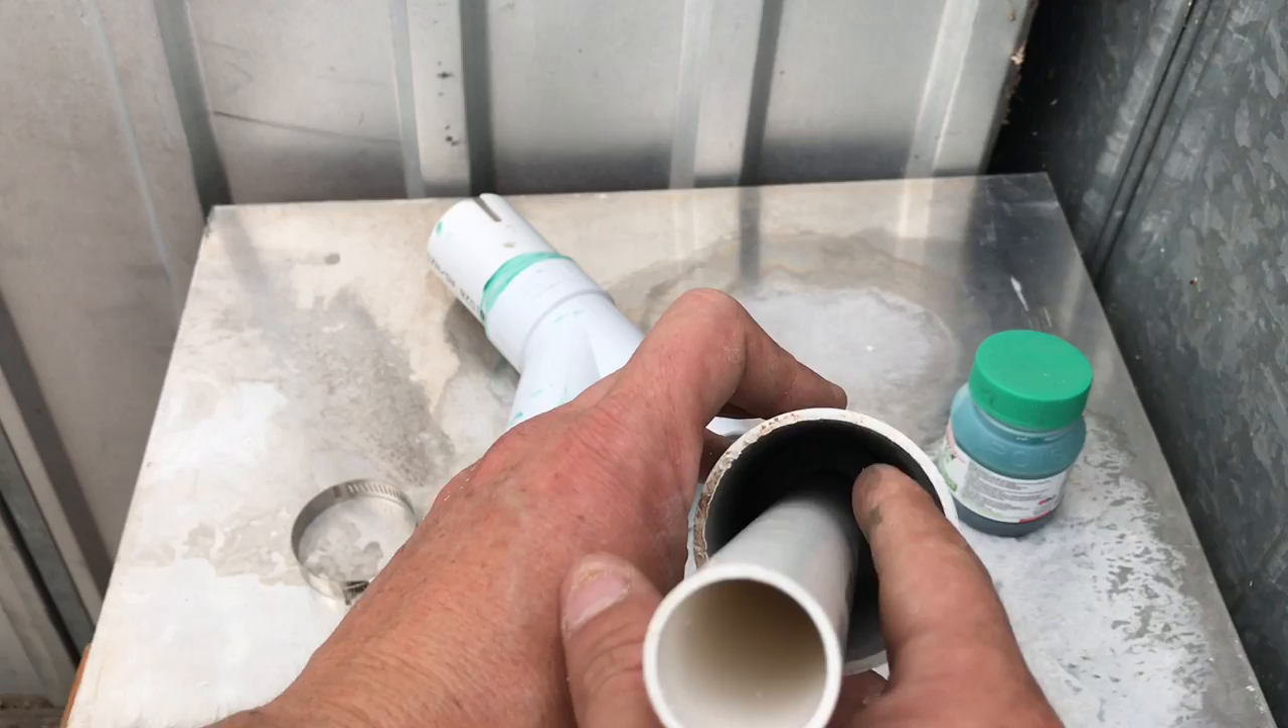If you look closely we've got a nice decent gap running down there.